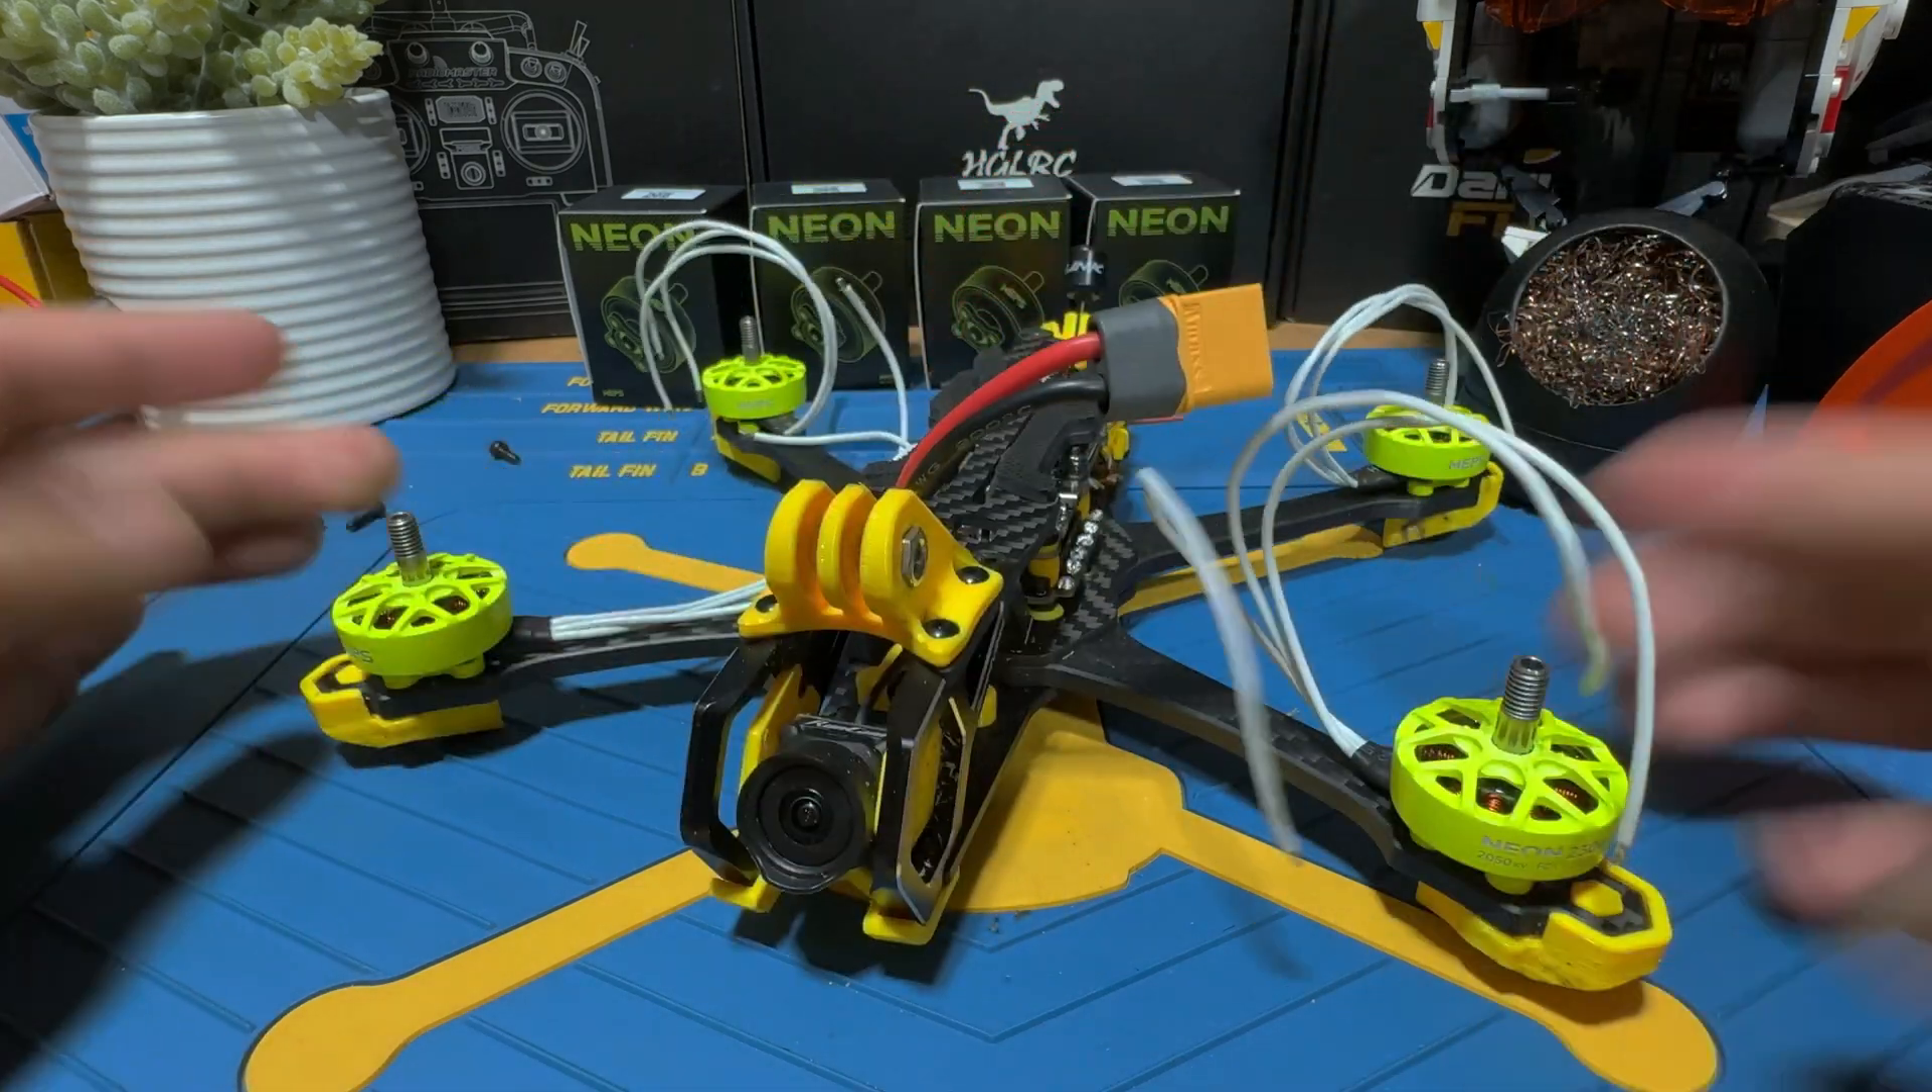Okay, so now we have finished the installation of the motors so we basically got them secure. They actually look pretty good but I kind of wish that it is either black or yellow so it kind of fits this theme a little bit better.